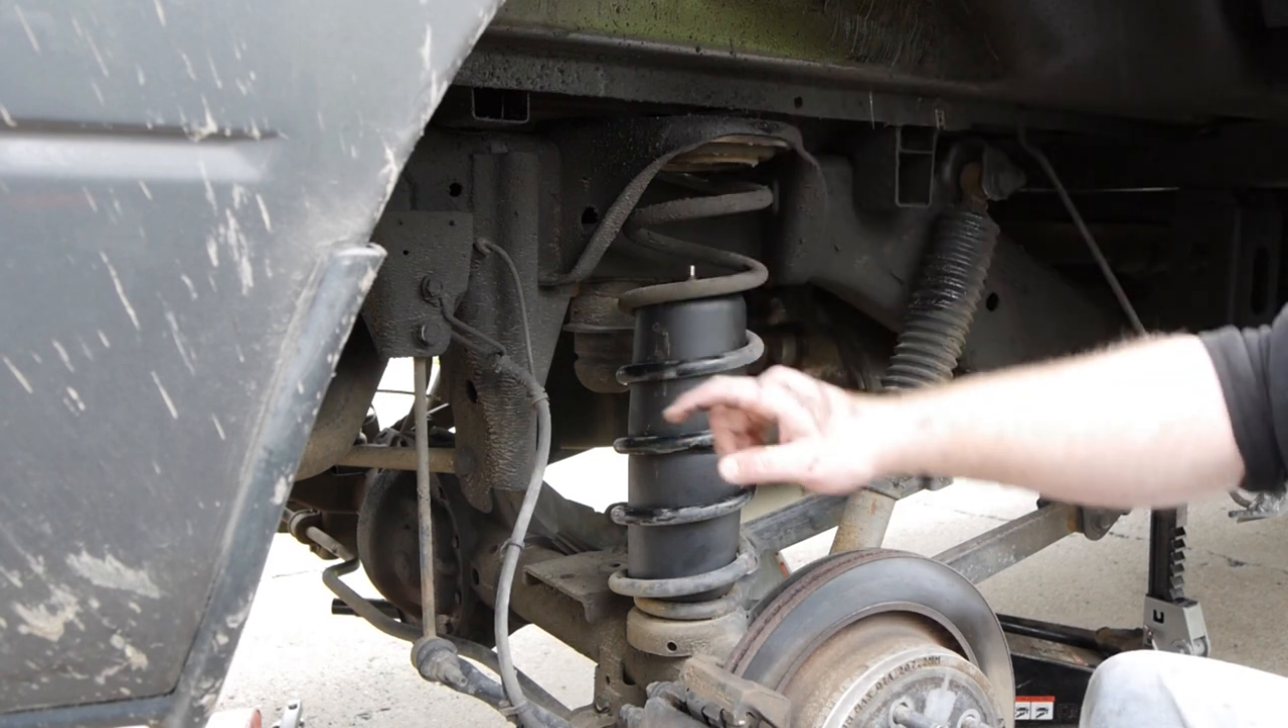So we've got our bags installed in the coil springs.